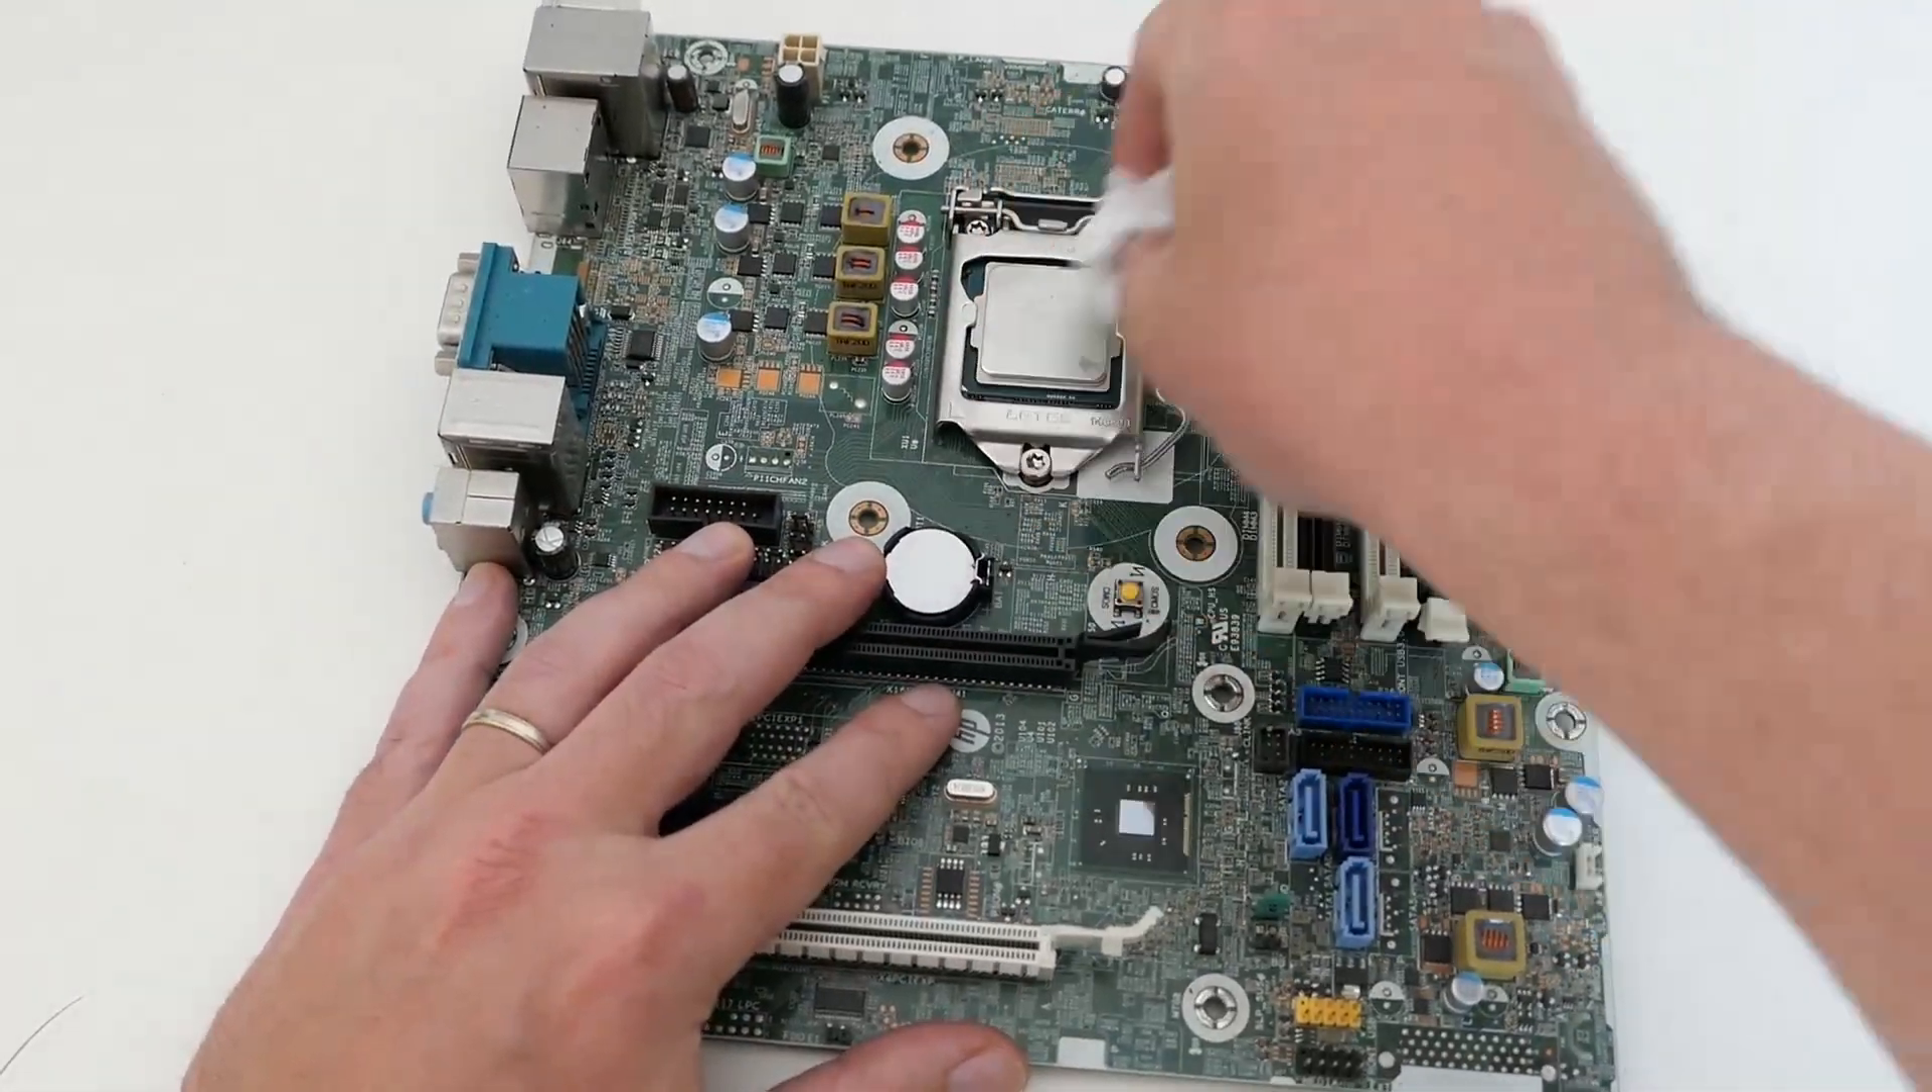Here is the motherboard after I removed it from the case.